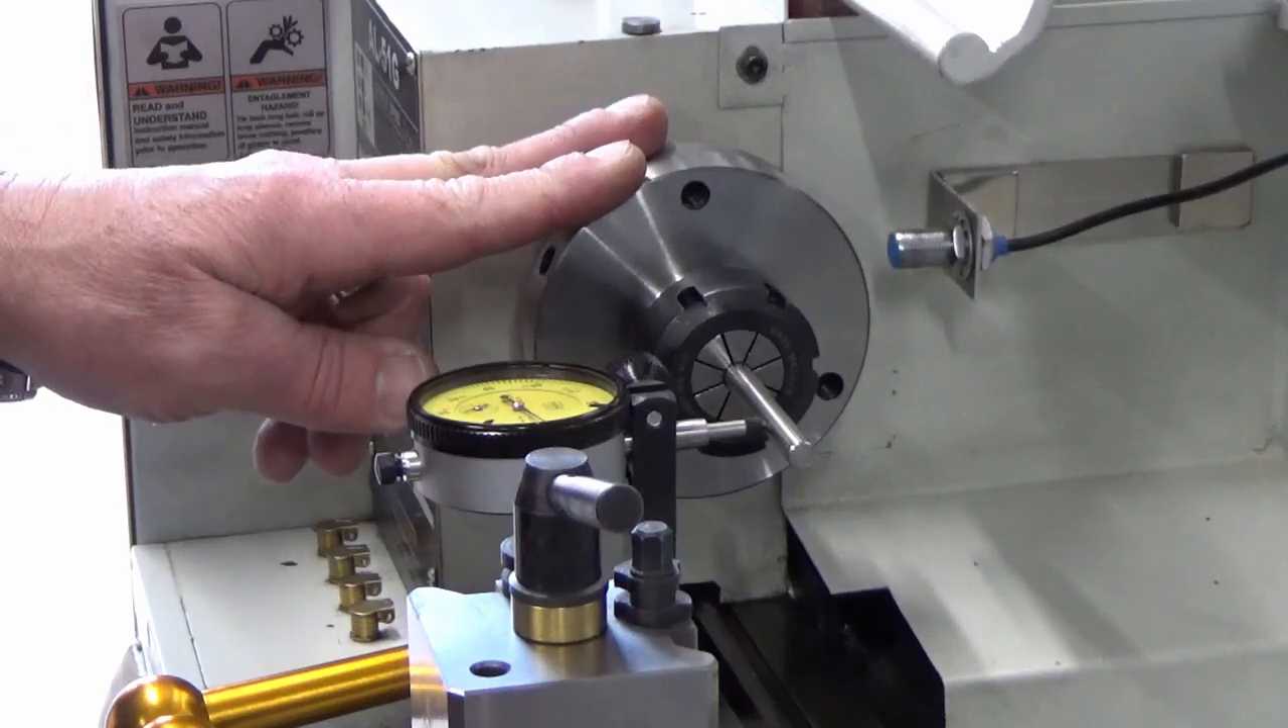So what we've done is we've fitted the 32 collet and backing plate onto the small lathe.